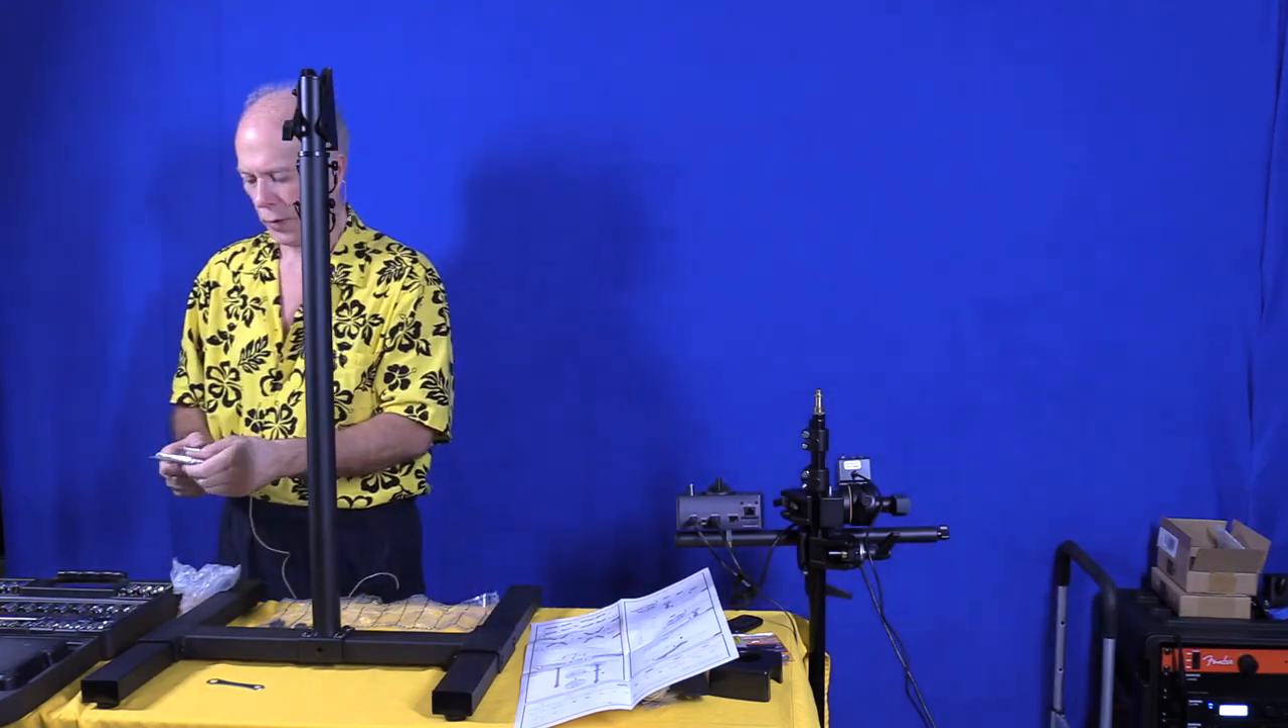Okay, that gets the base assembled. This is nice and solid.